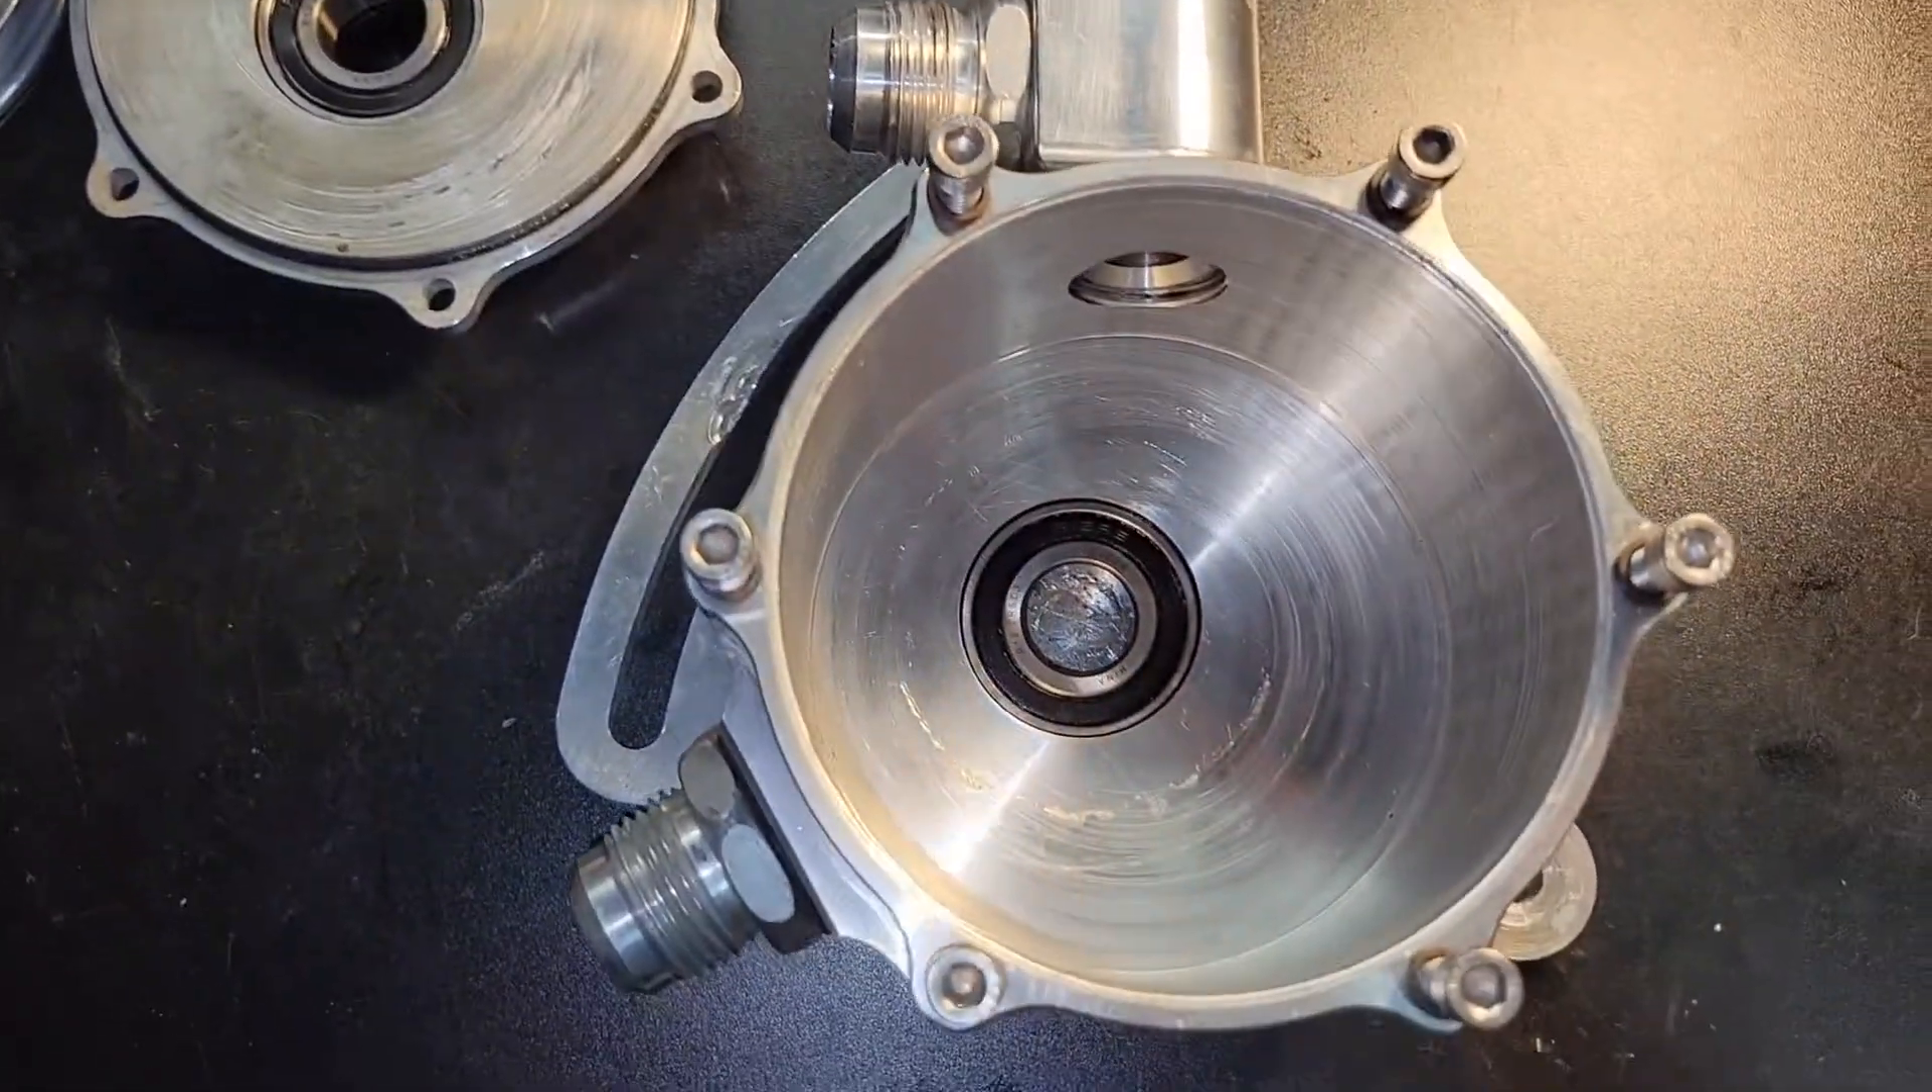All right took a little persuasion but the back and front bearings are in.